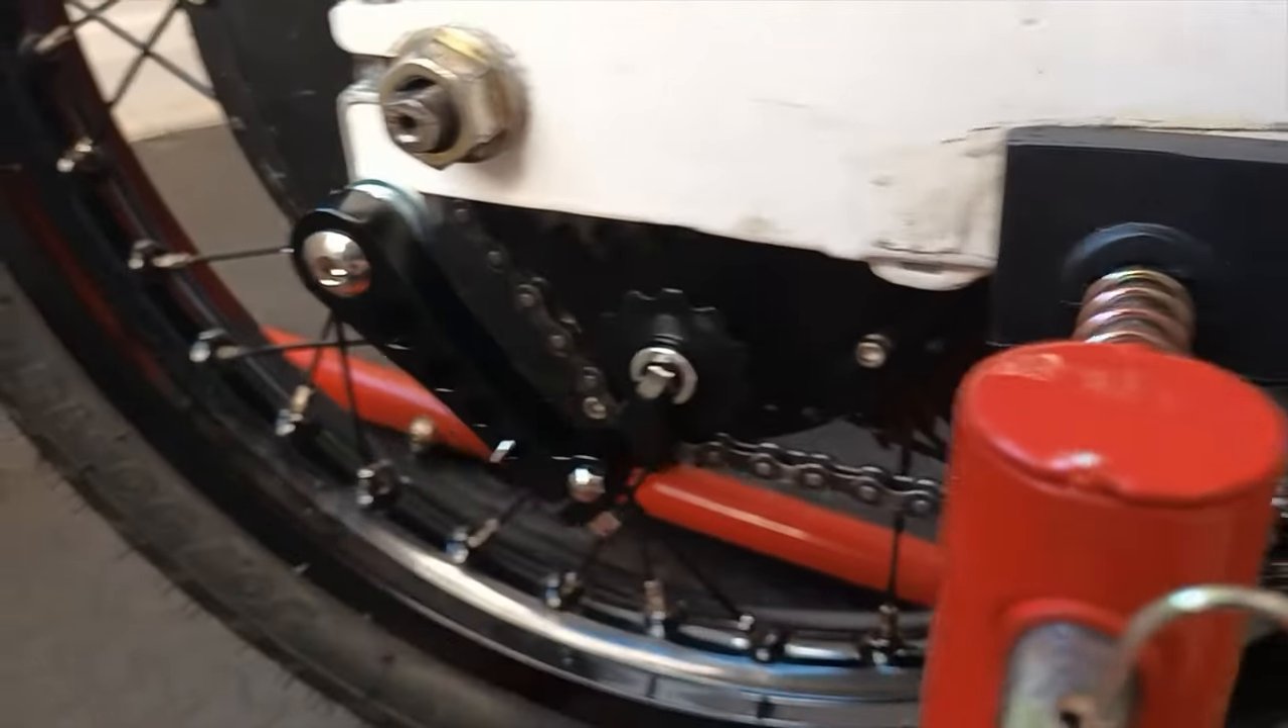I've also recently fitted this chain tensioner to stop the chain from moving around.